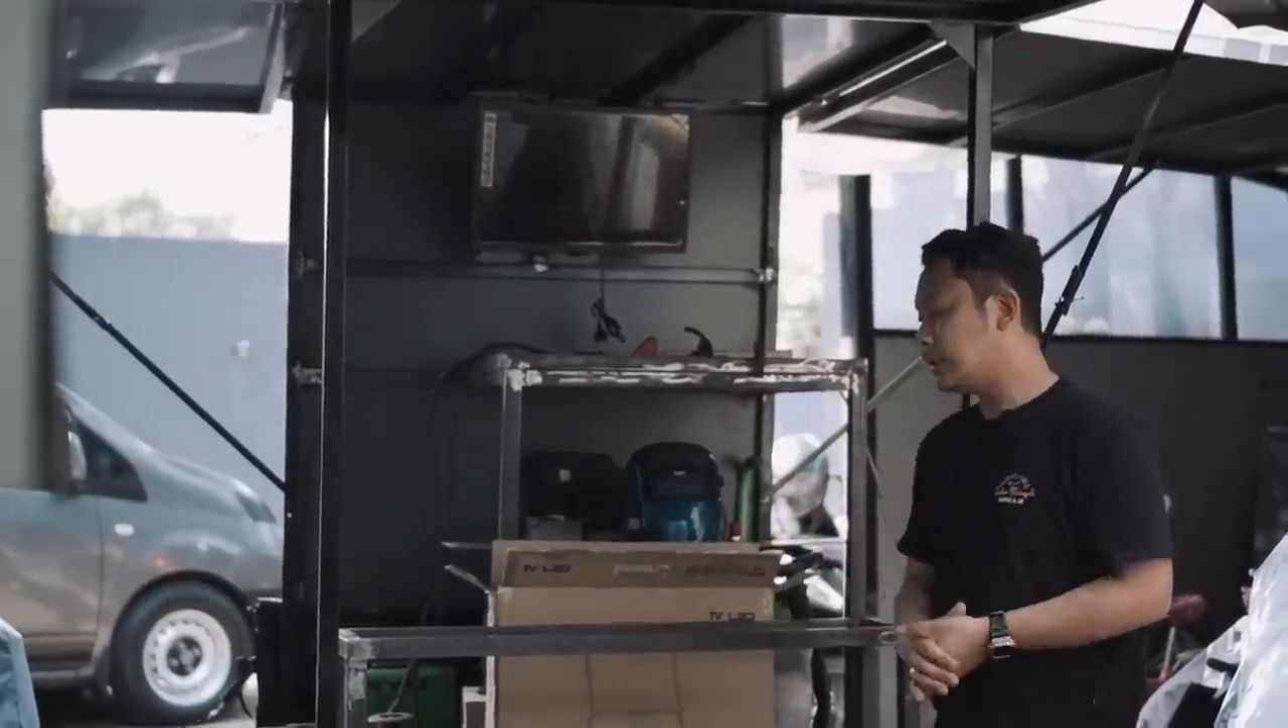Jadi bagian TV itu udah dipasang ya, di belakang.